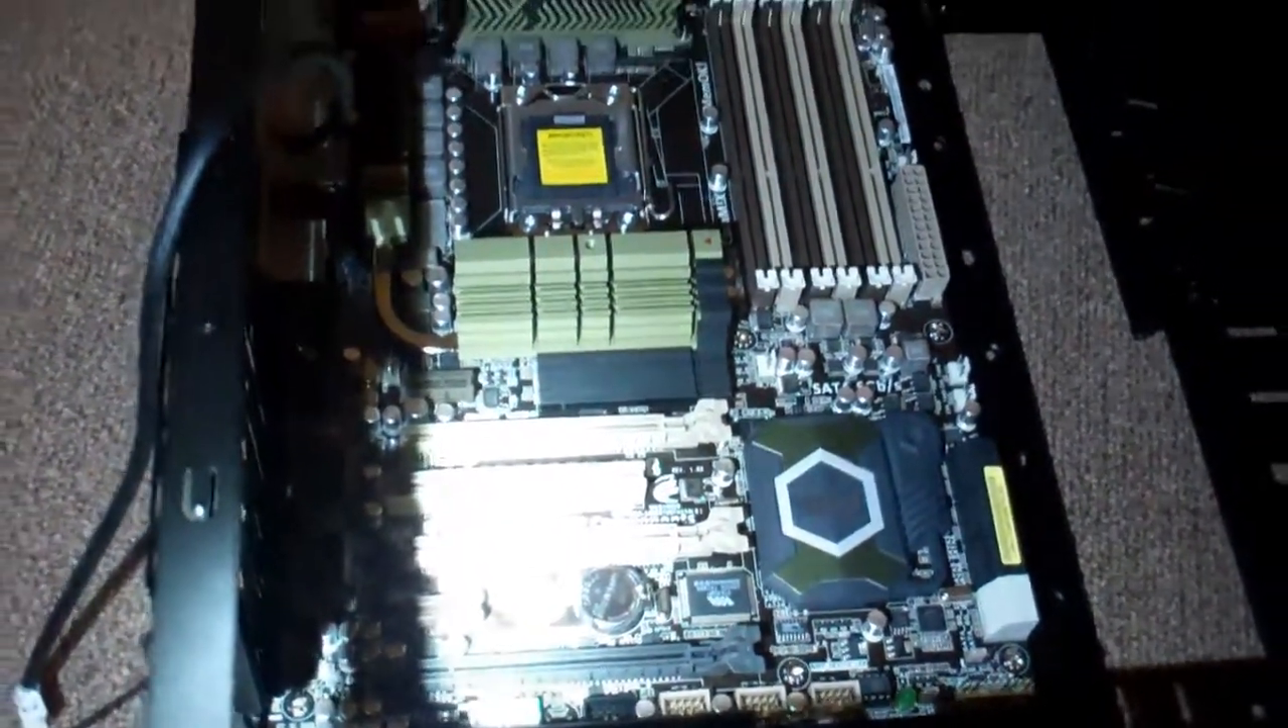We got the motherboard installed Right there.